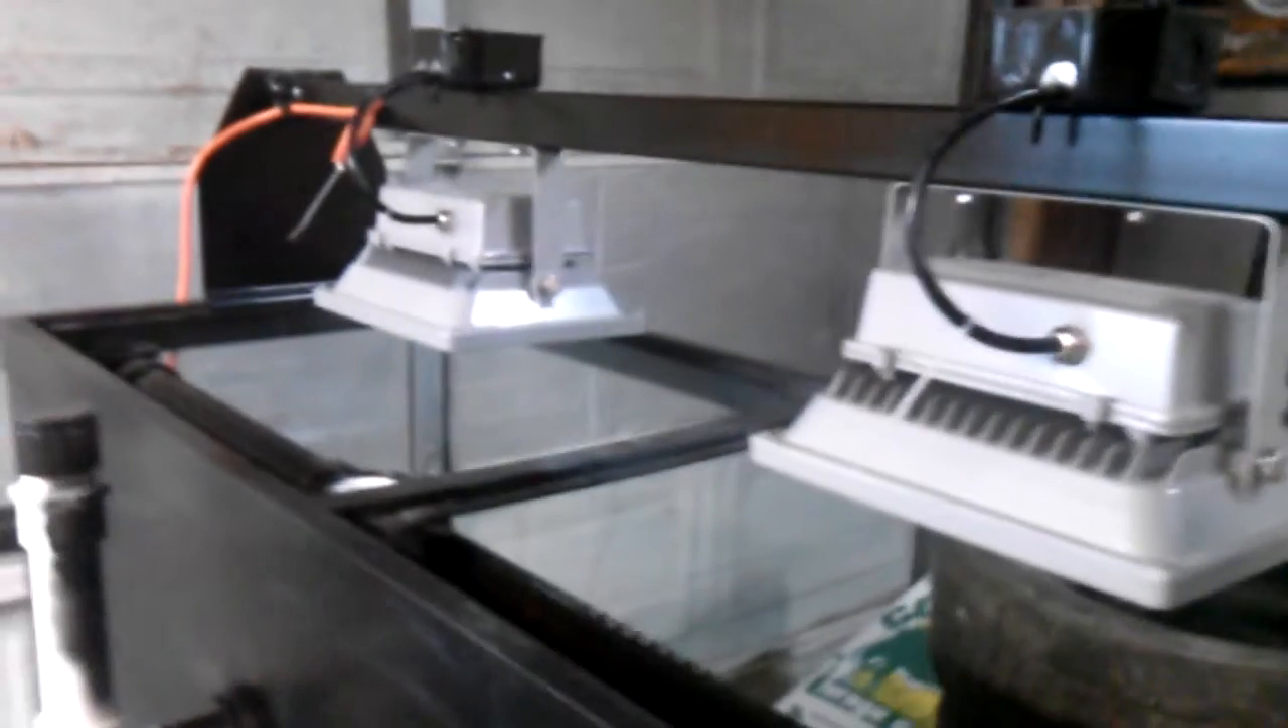I've got the lights all done at least the top lights anyway.